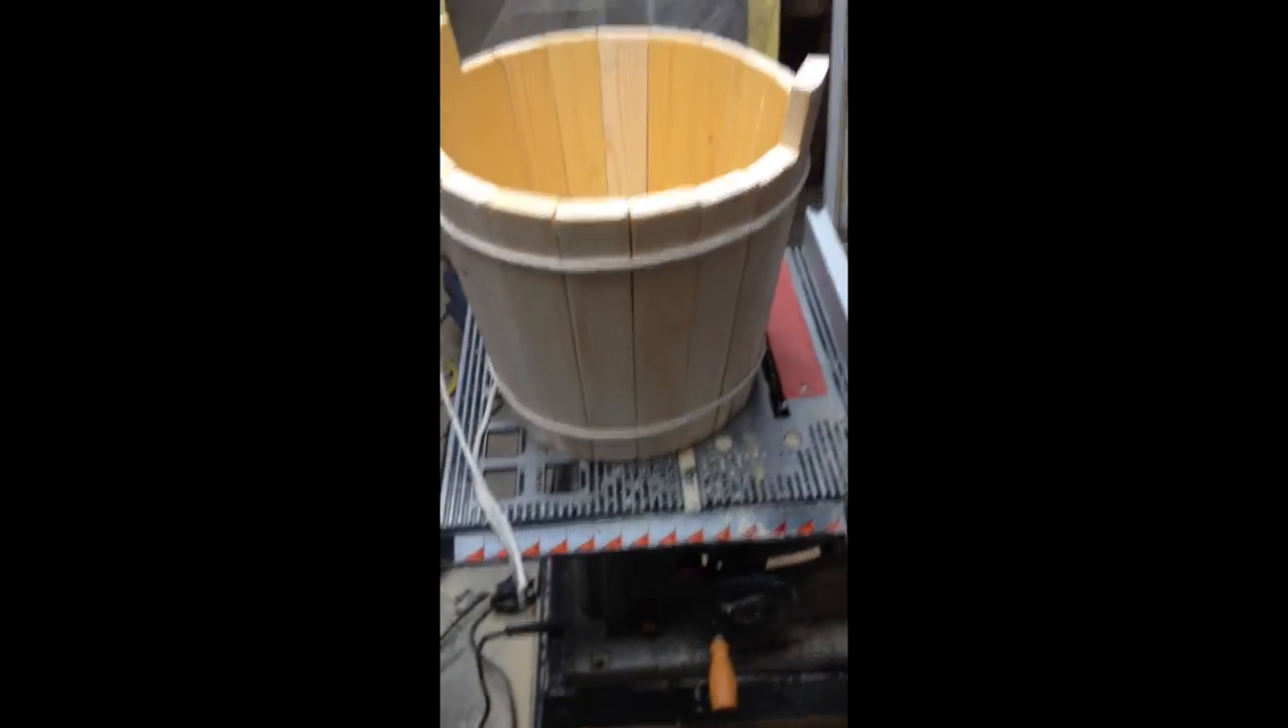Alrighty, so here is the main structure of the bucket put together.